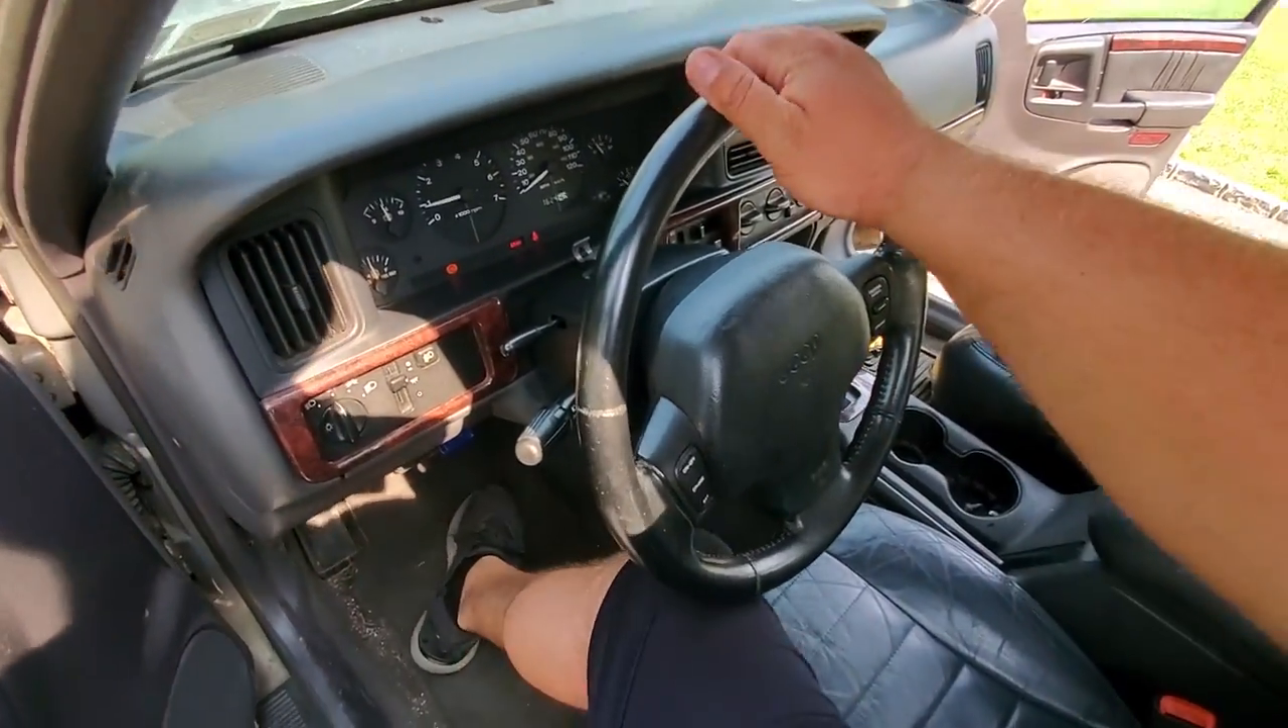Steering wheel is on.